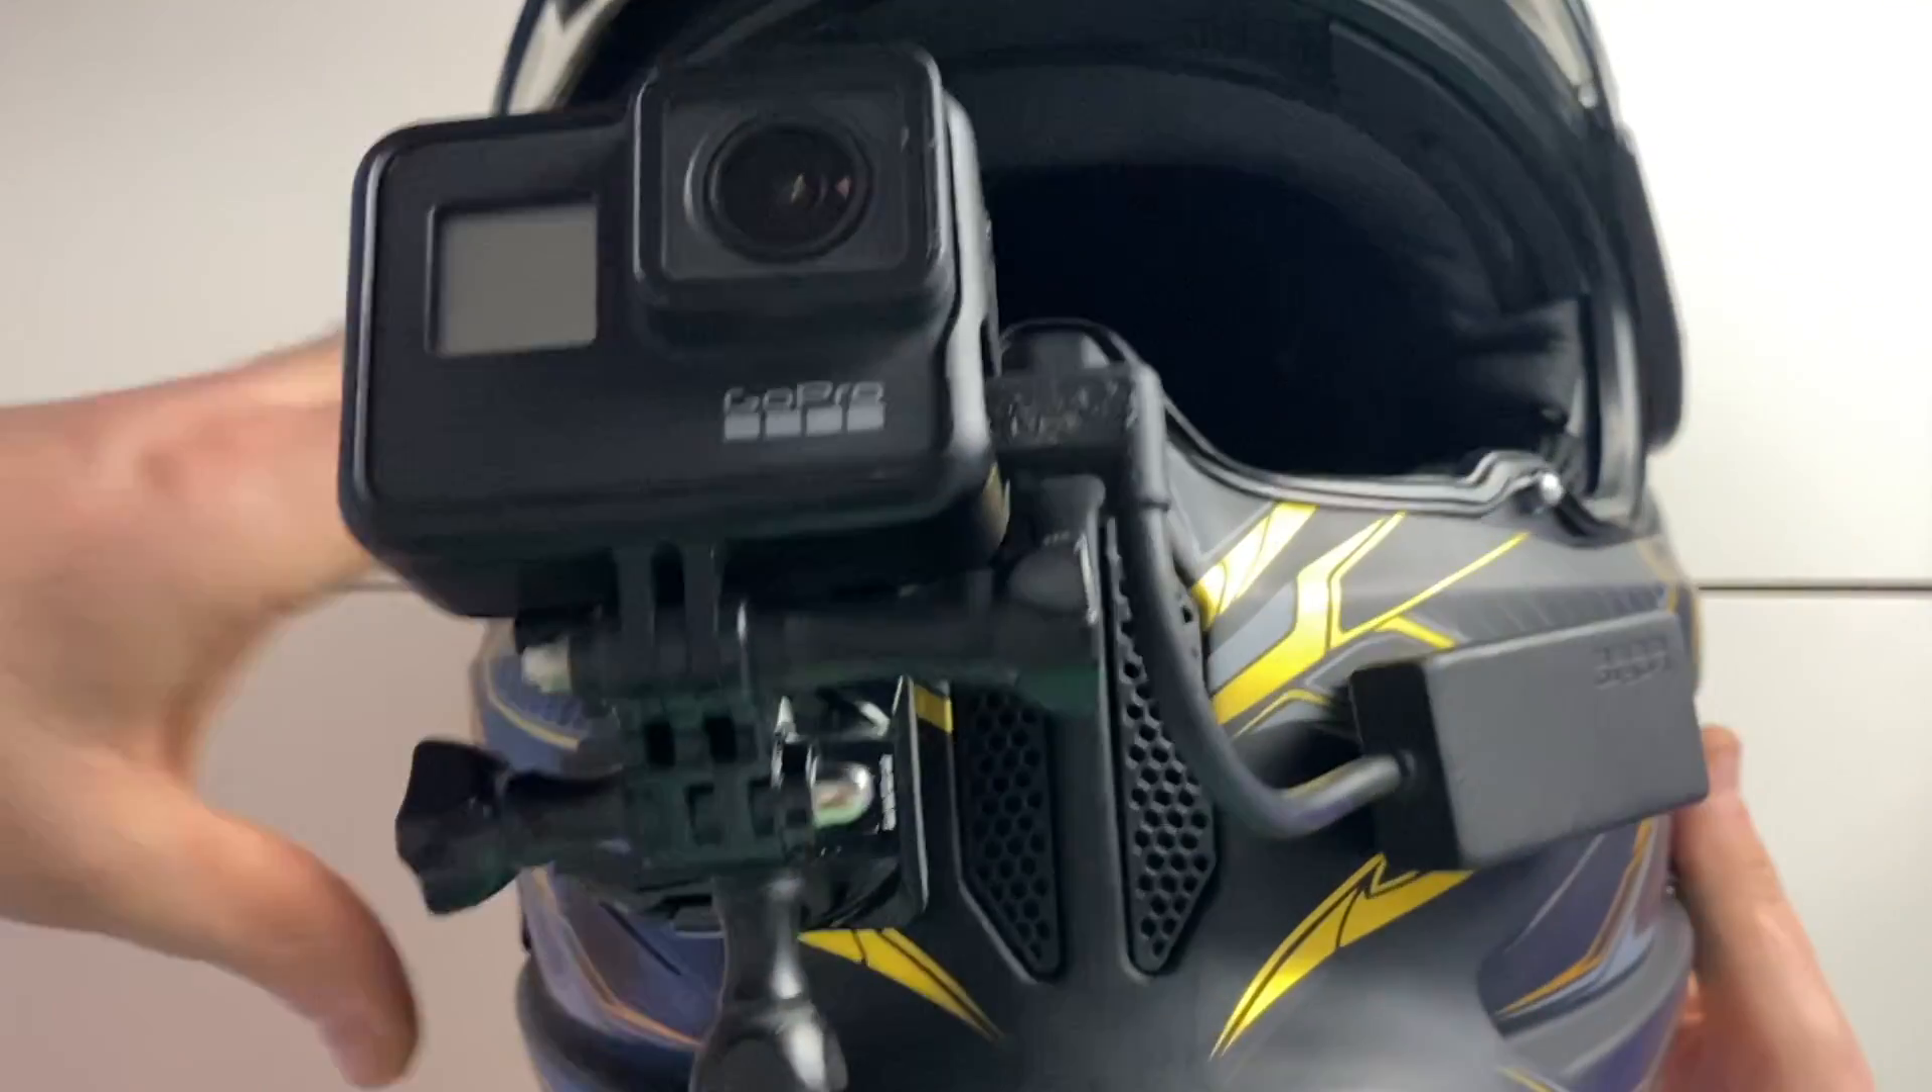Now we've got the camera mounted. And we've got the audio adapter mounted.